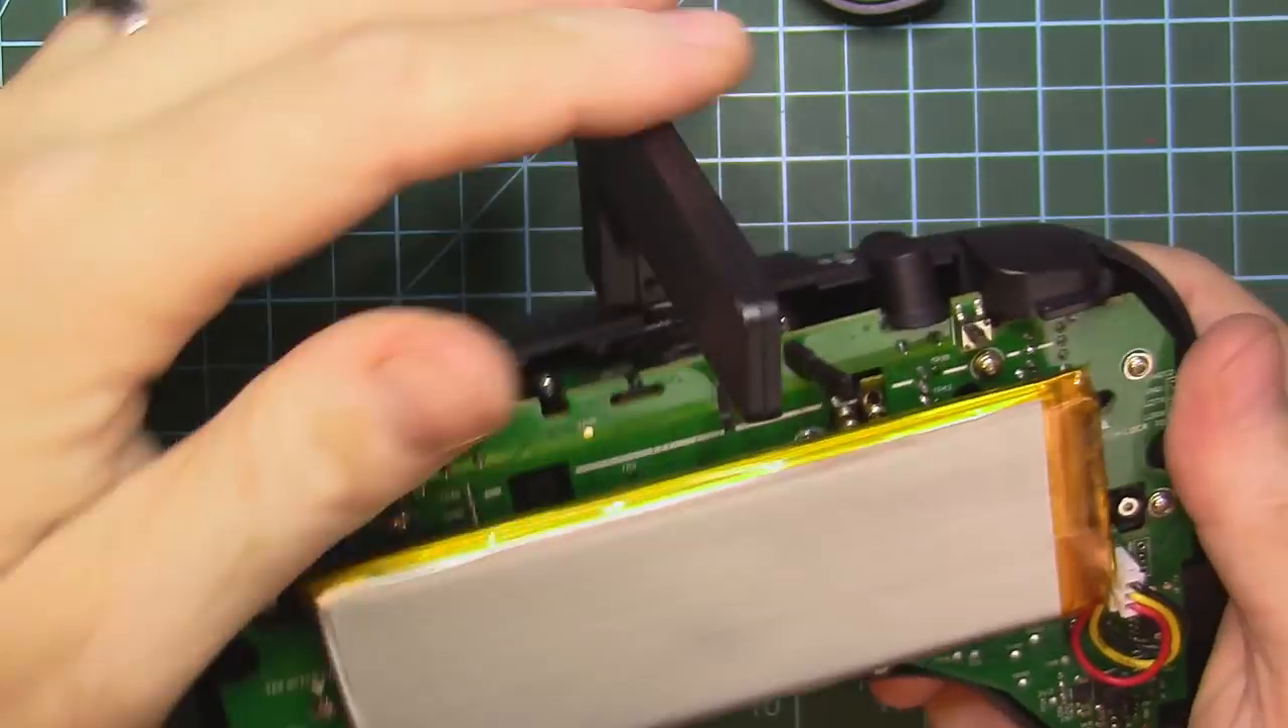Now the only thing remaining is closing the case.